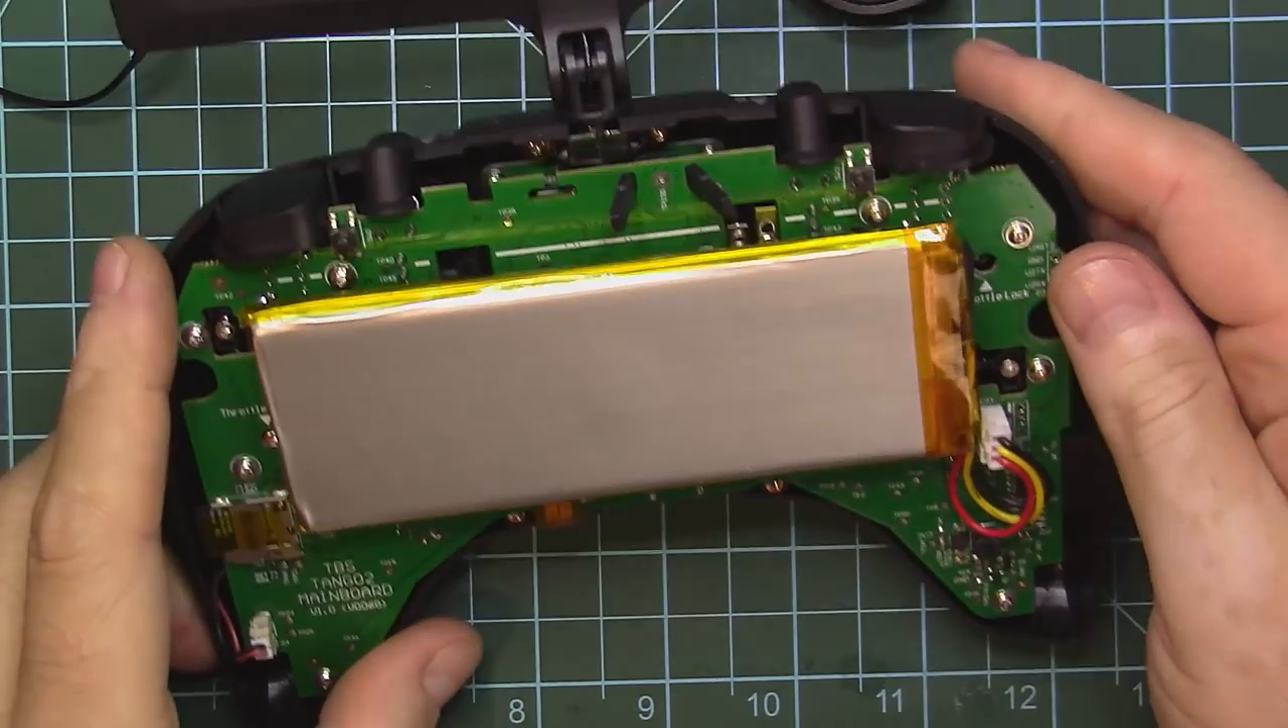Now the only thing remaining is closing the case.